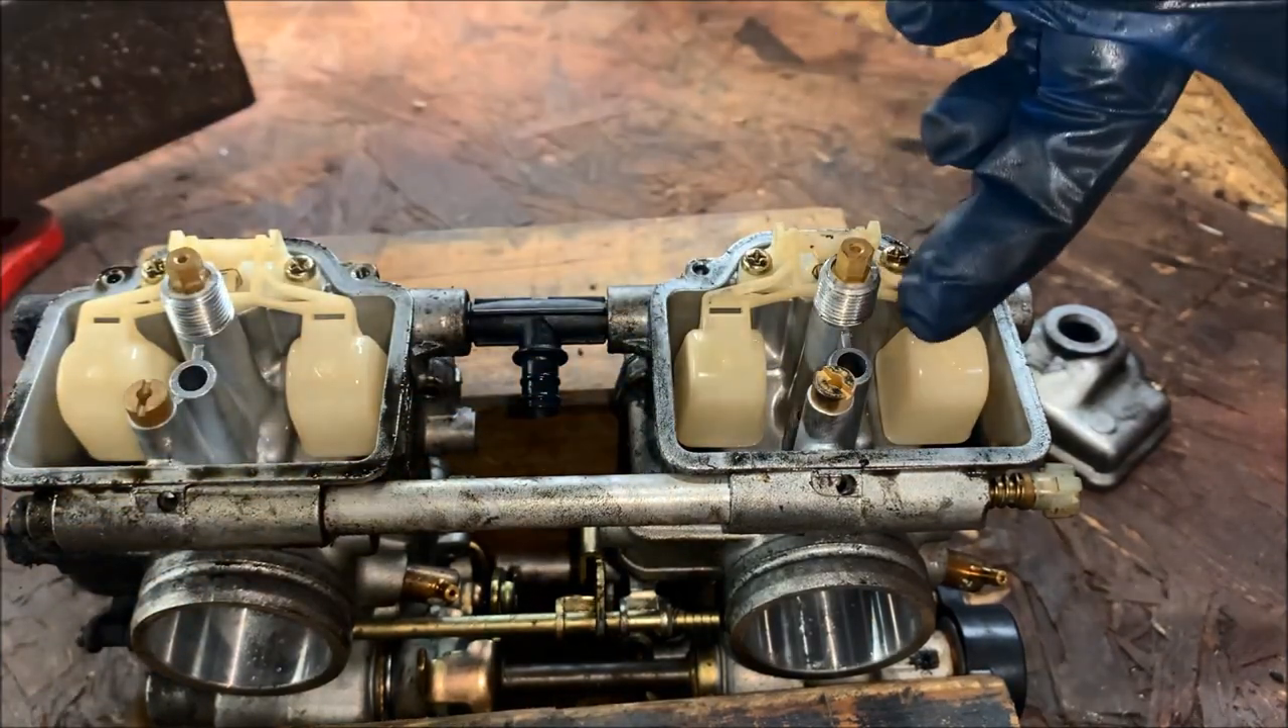All right so now we have the uh the float bowl cover is removed and now we're looking at the uh the inside of it.